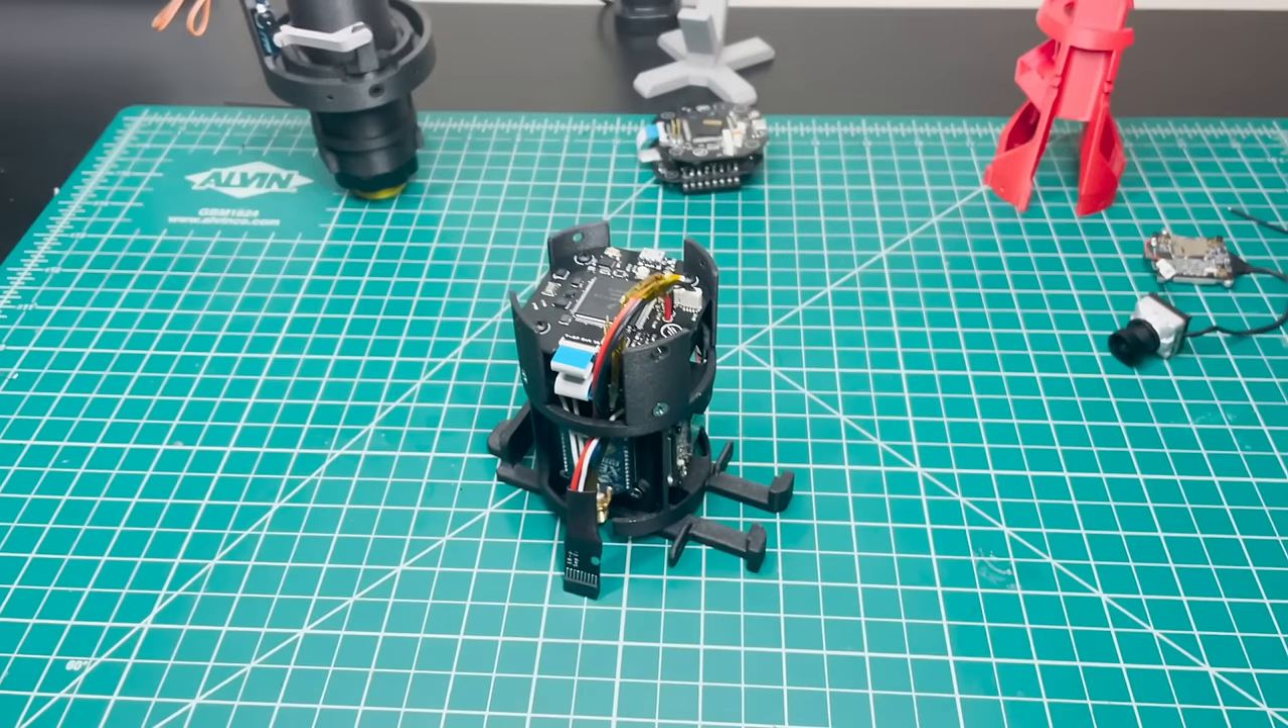And here is our completed lower and middle avionics assembly.